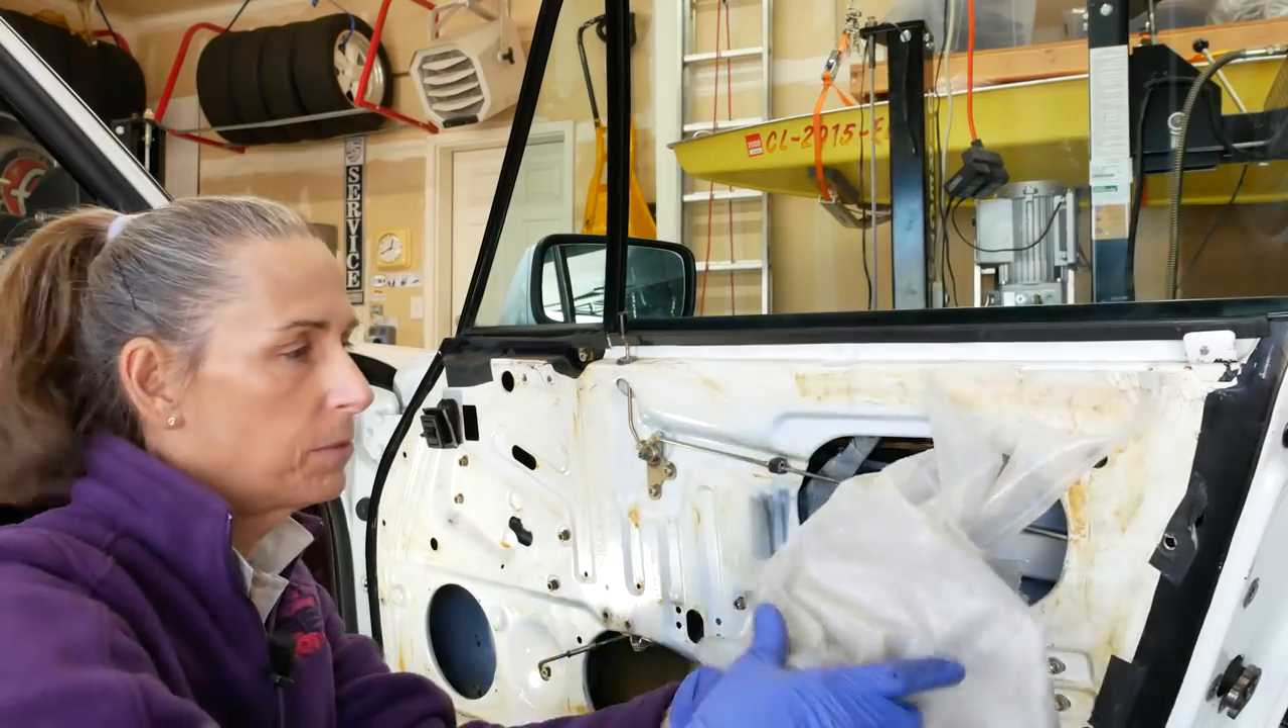We obviously don't have the door panel on and we've got this plastic here.